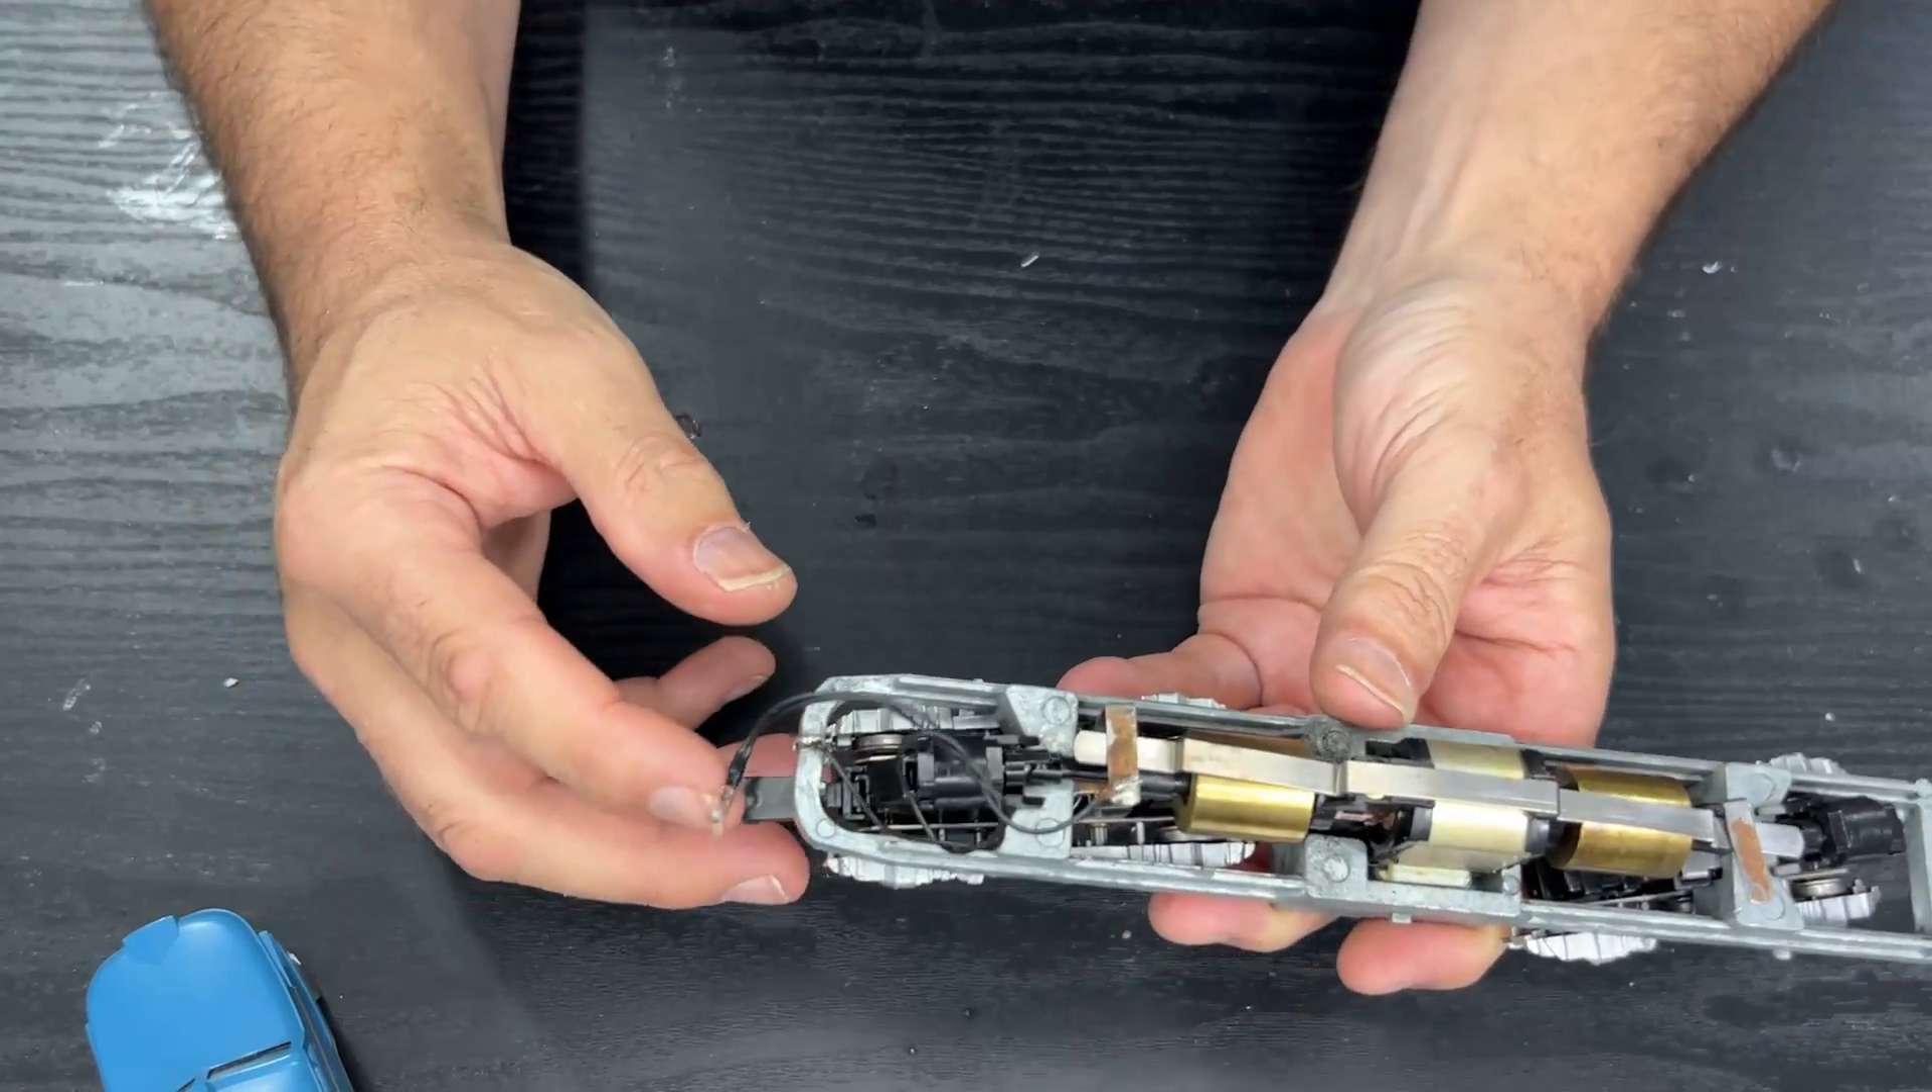And with the body off you can see how easy it is to get access to everything inside.